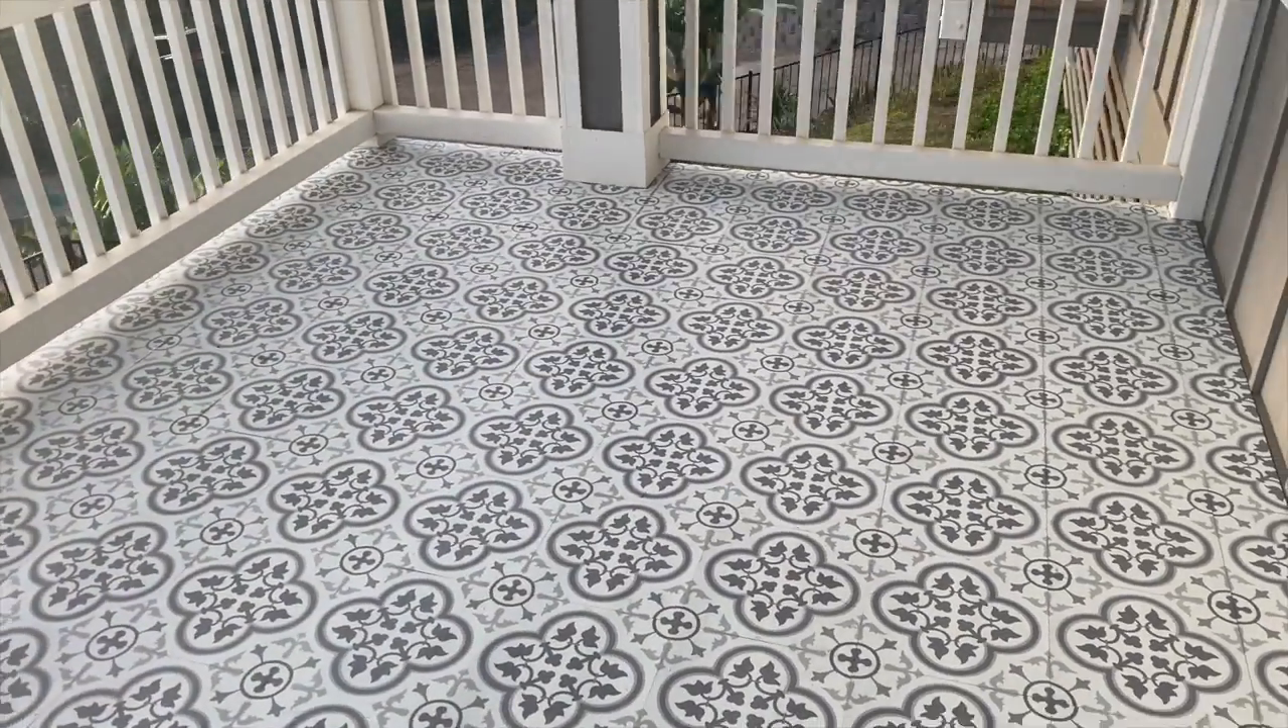We are also all done with the flooring.